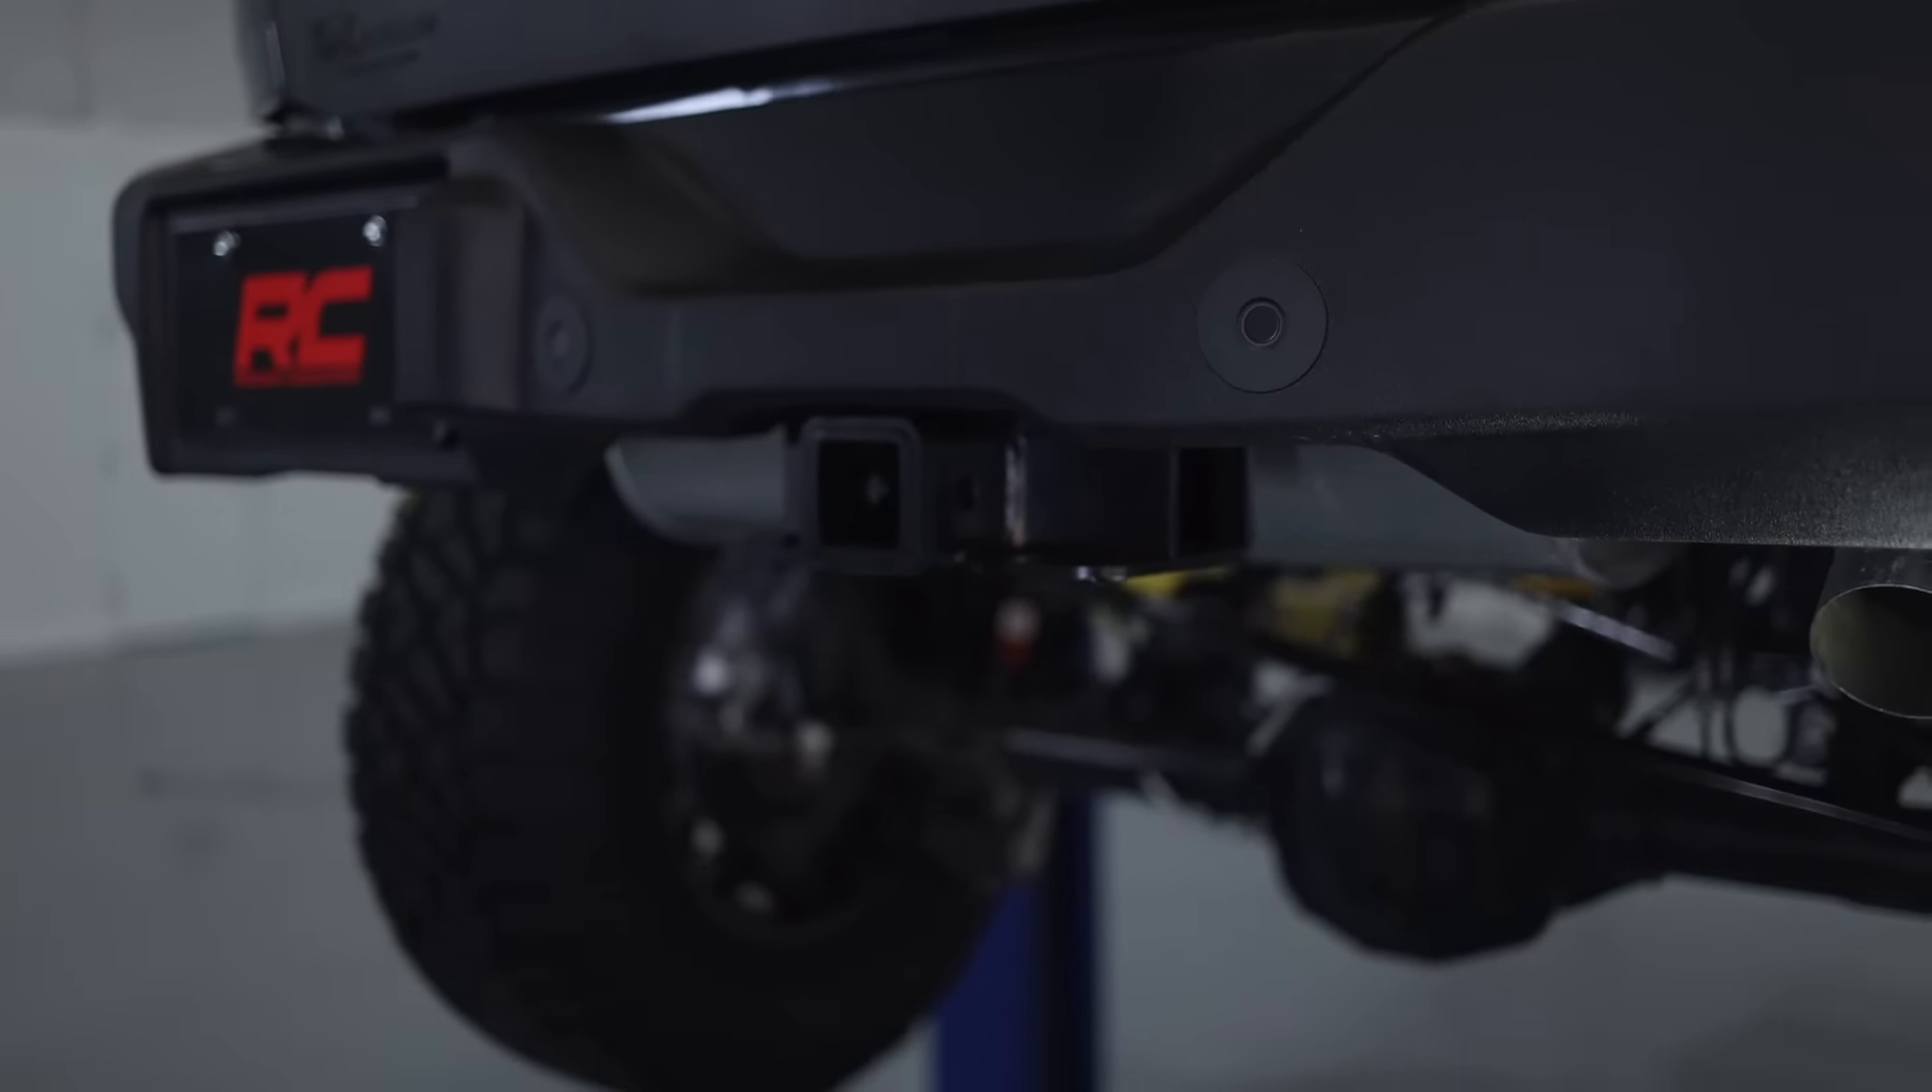As you can see, the Rough Country receiver hitch fits nicely in the recess and really complements the factory bumper or an aftermarket bumper that is also designed that way.